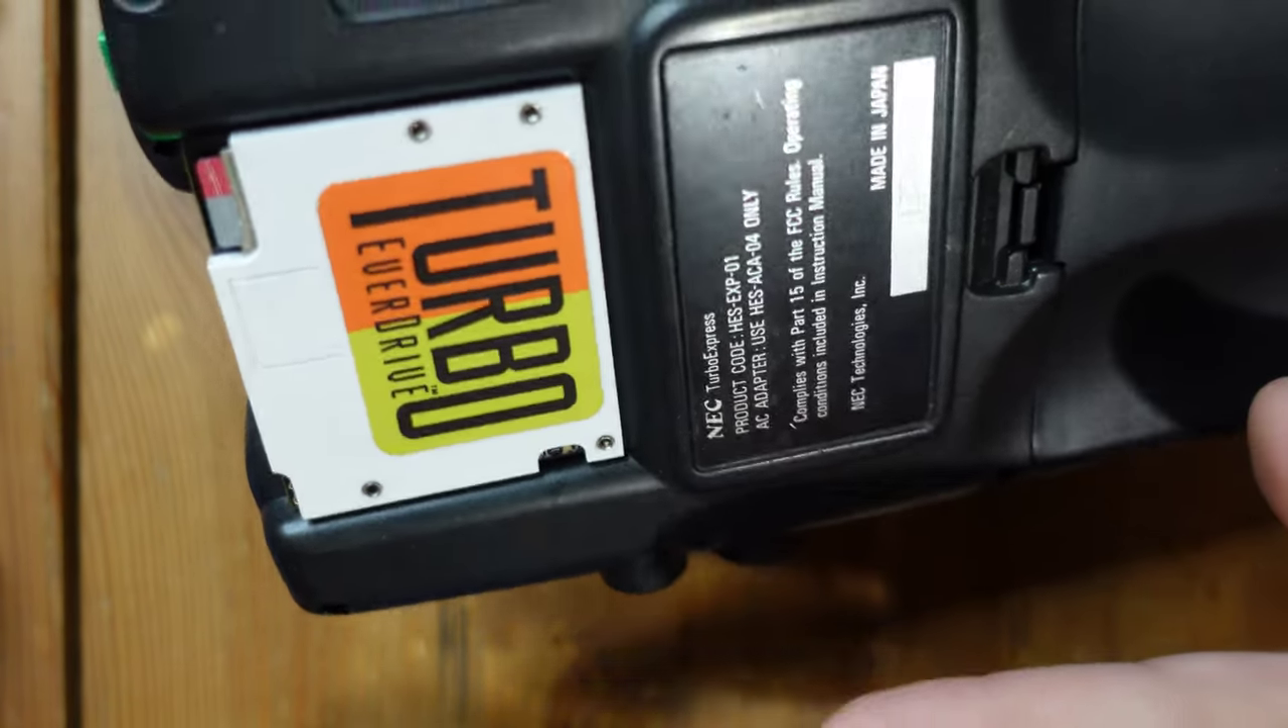Some time has passed and I have now reassembled the Turbo Express.